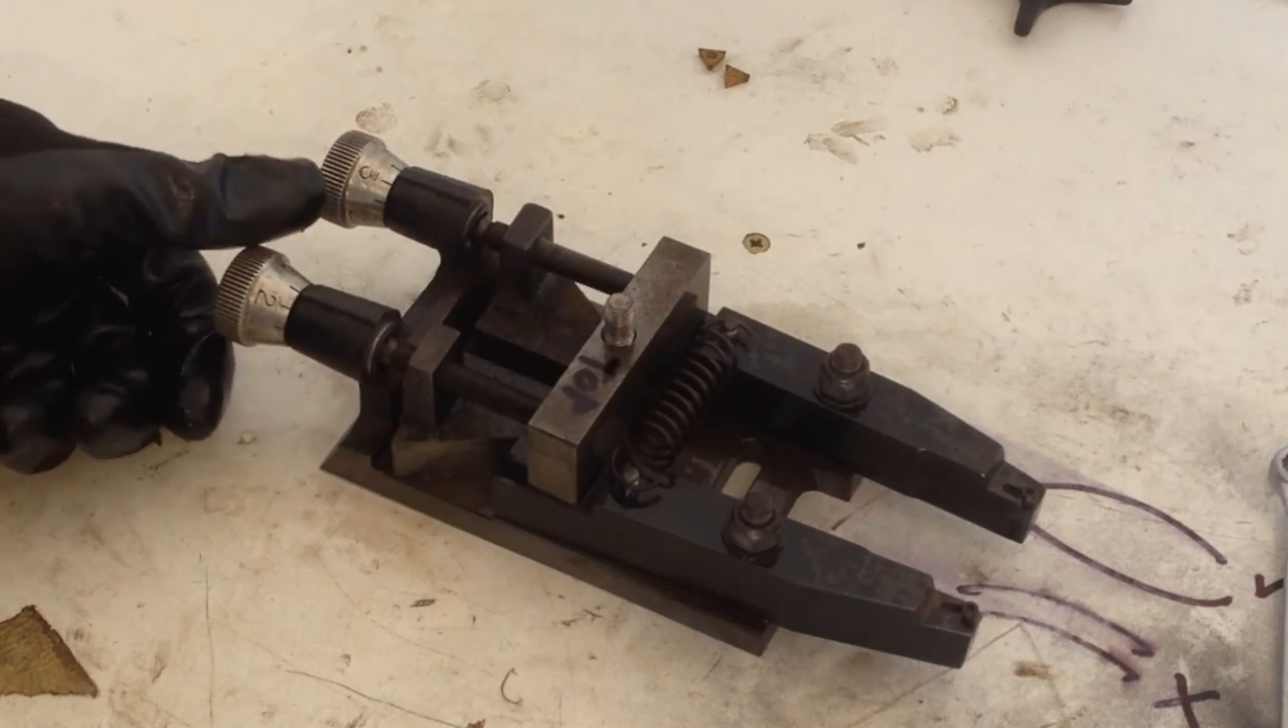Okay so there's our cutting head basically assembled.